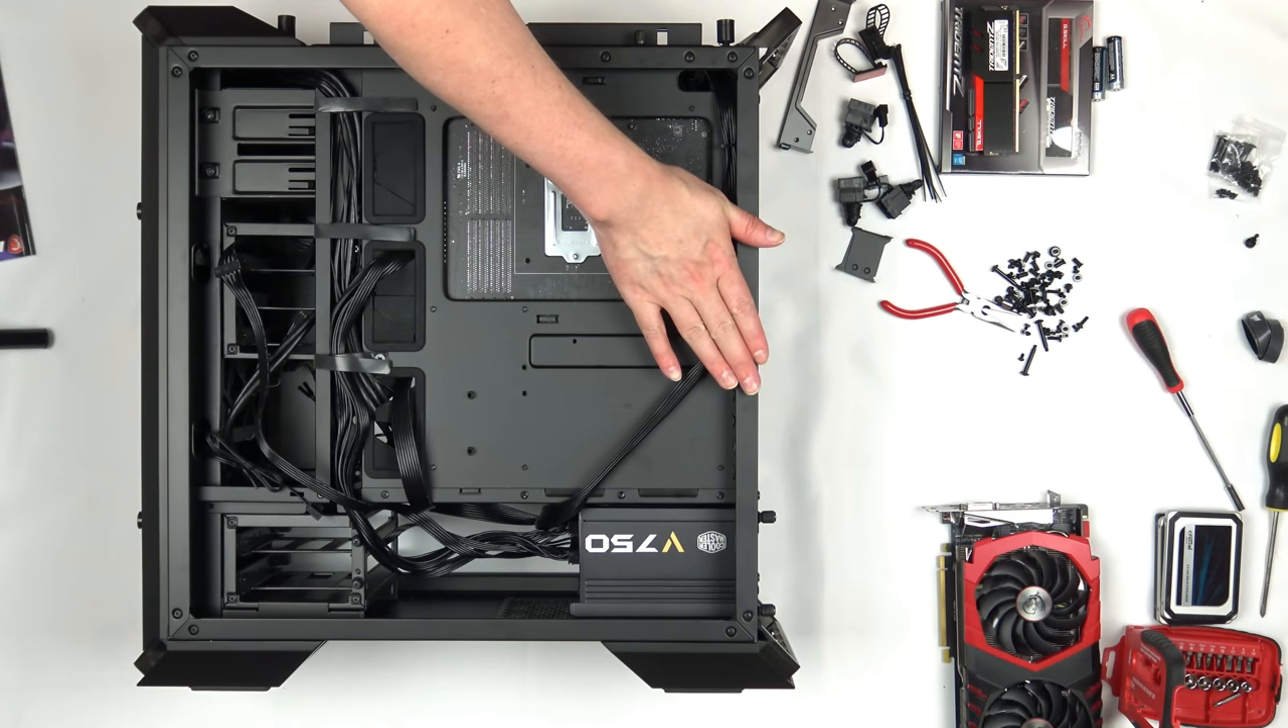Now we're going to turn the computer over, but I'm not replacing the back panel cover yet.